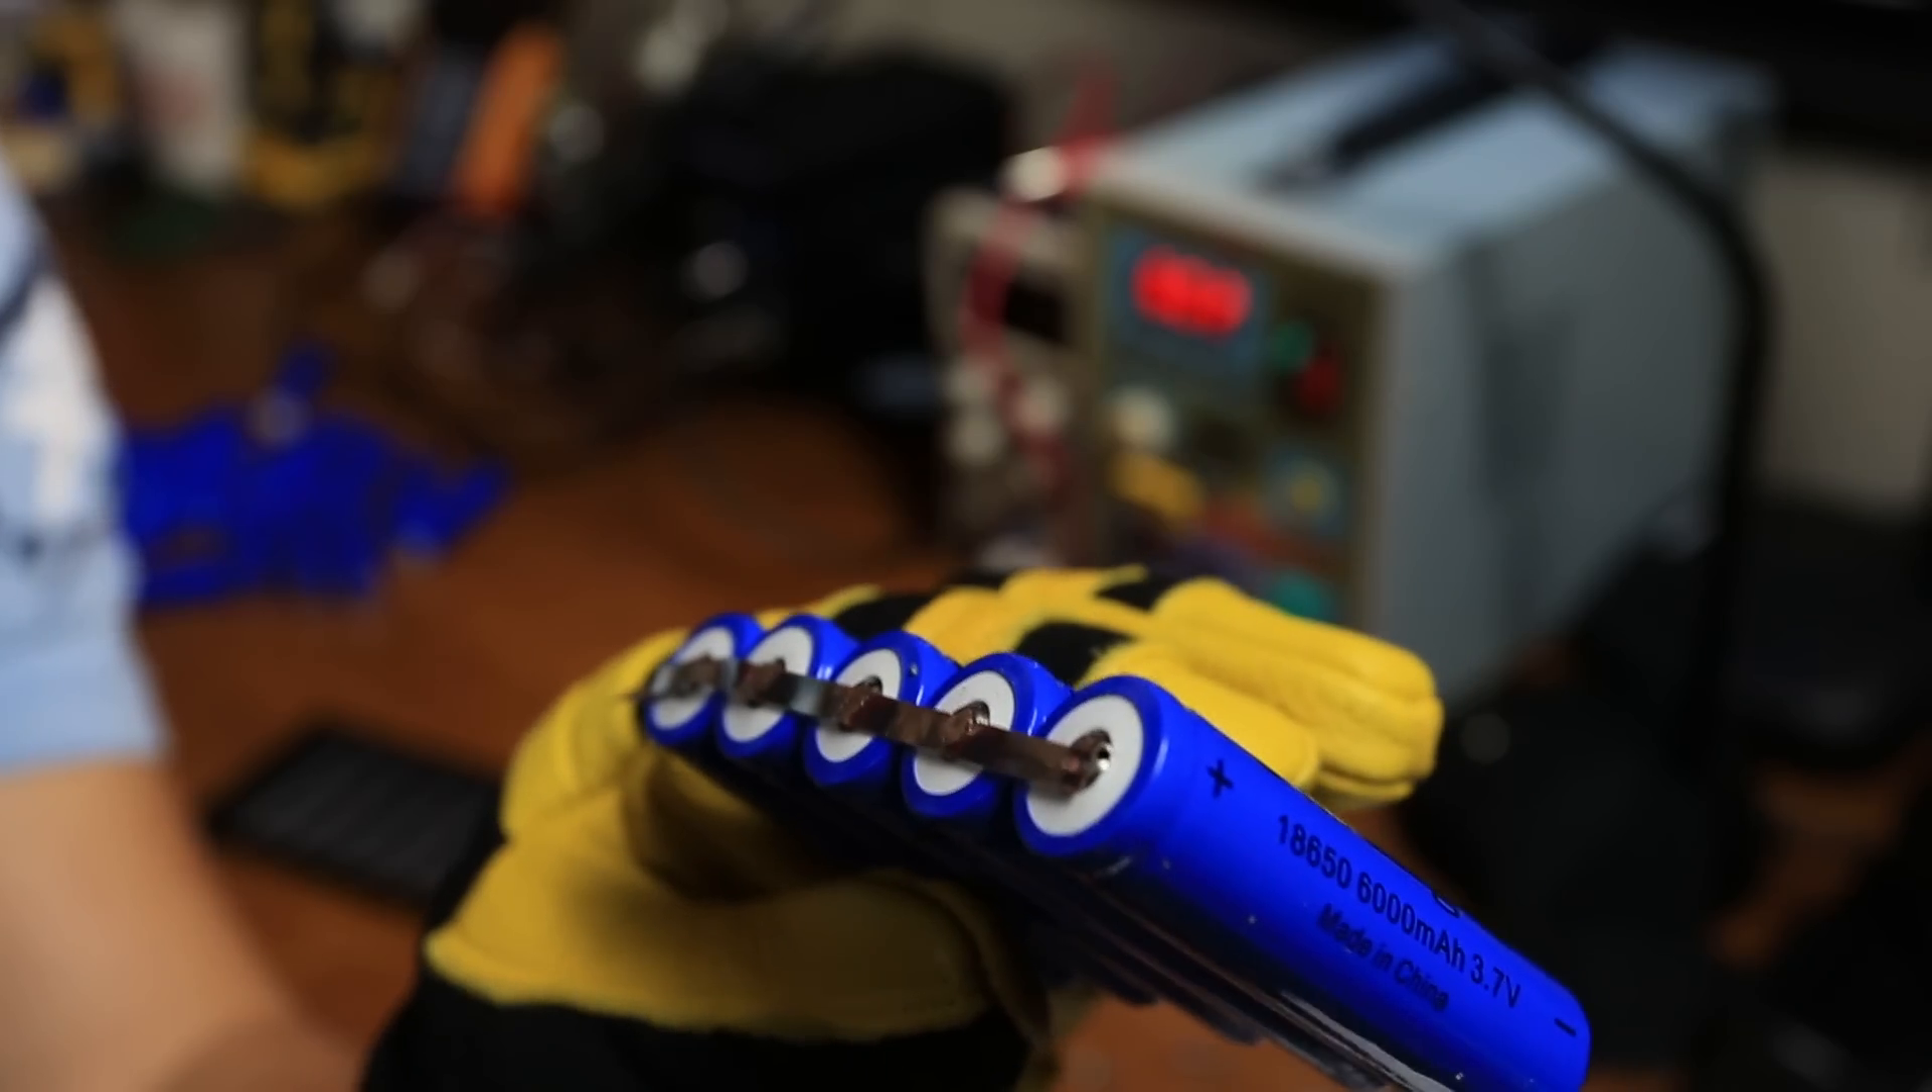Our first battery pack is welded.